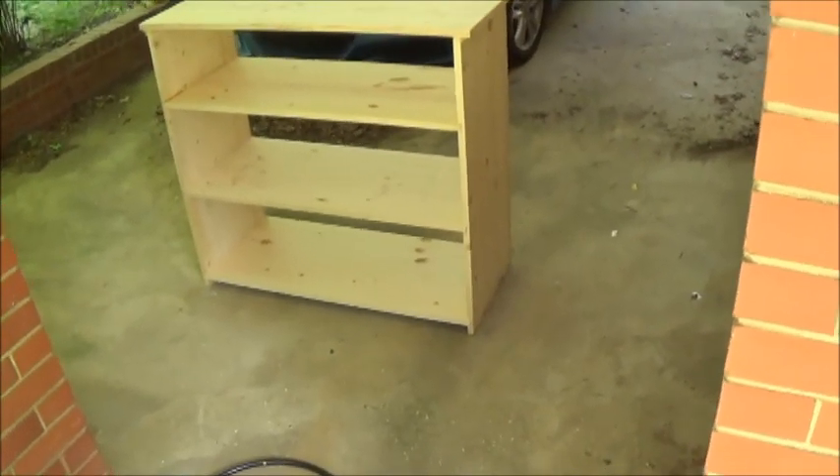There is a matter of uh the wood two inch trim around the bottom that i have not put on yet.